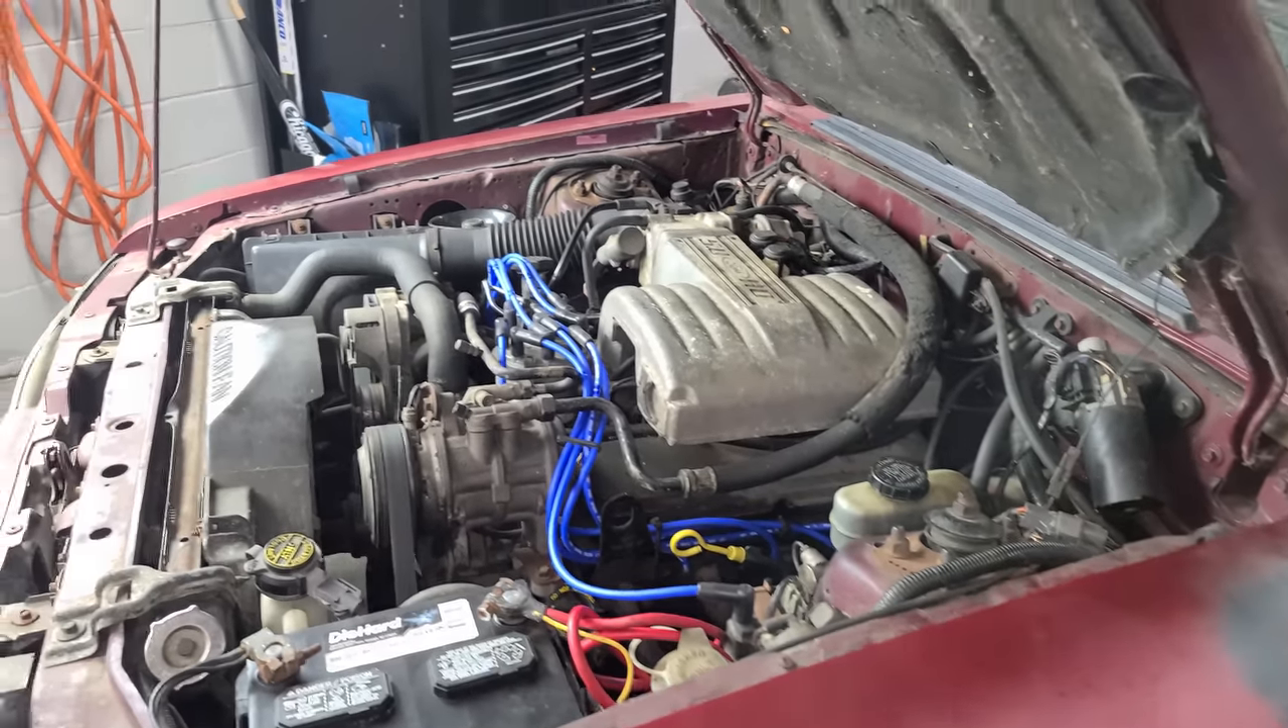All right, we got our new blue spark plug wires on.